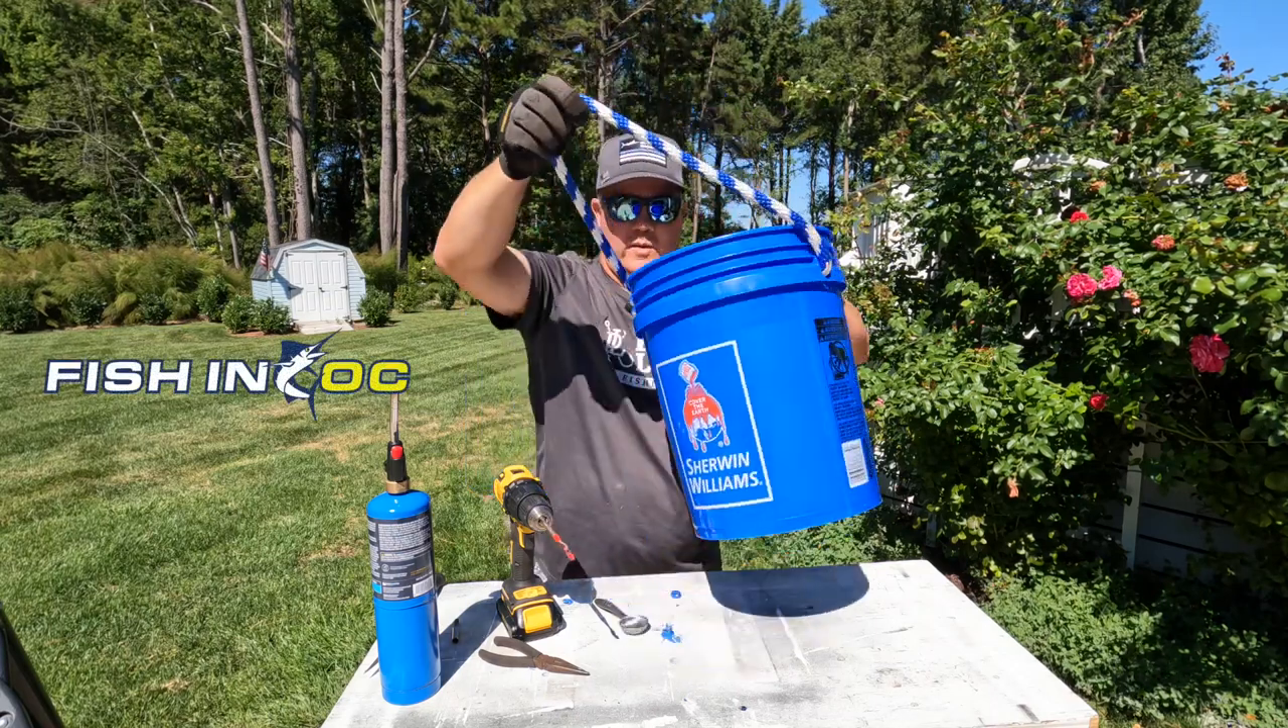We've taken our regular old Sherwin -Williams five -gallon bucket and turned it into a nice rope -handled bucket.